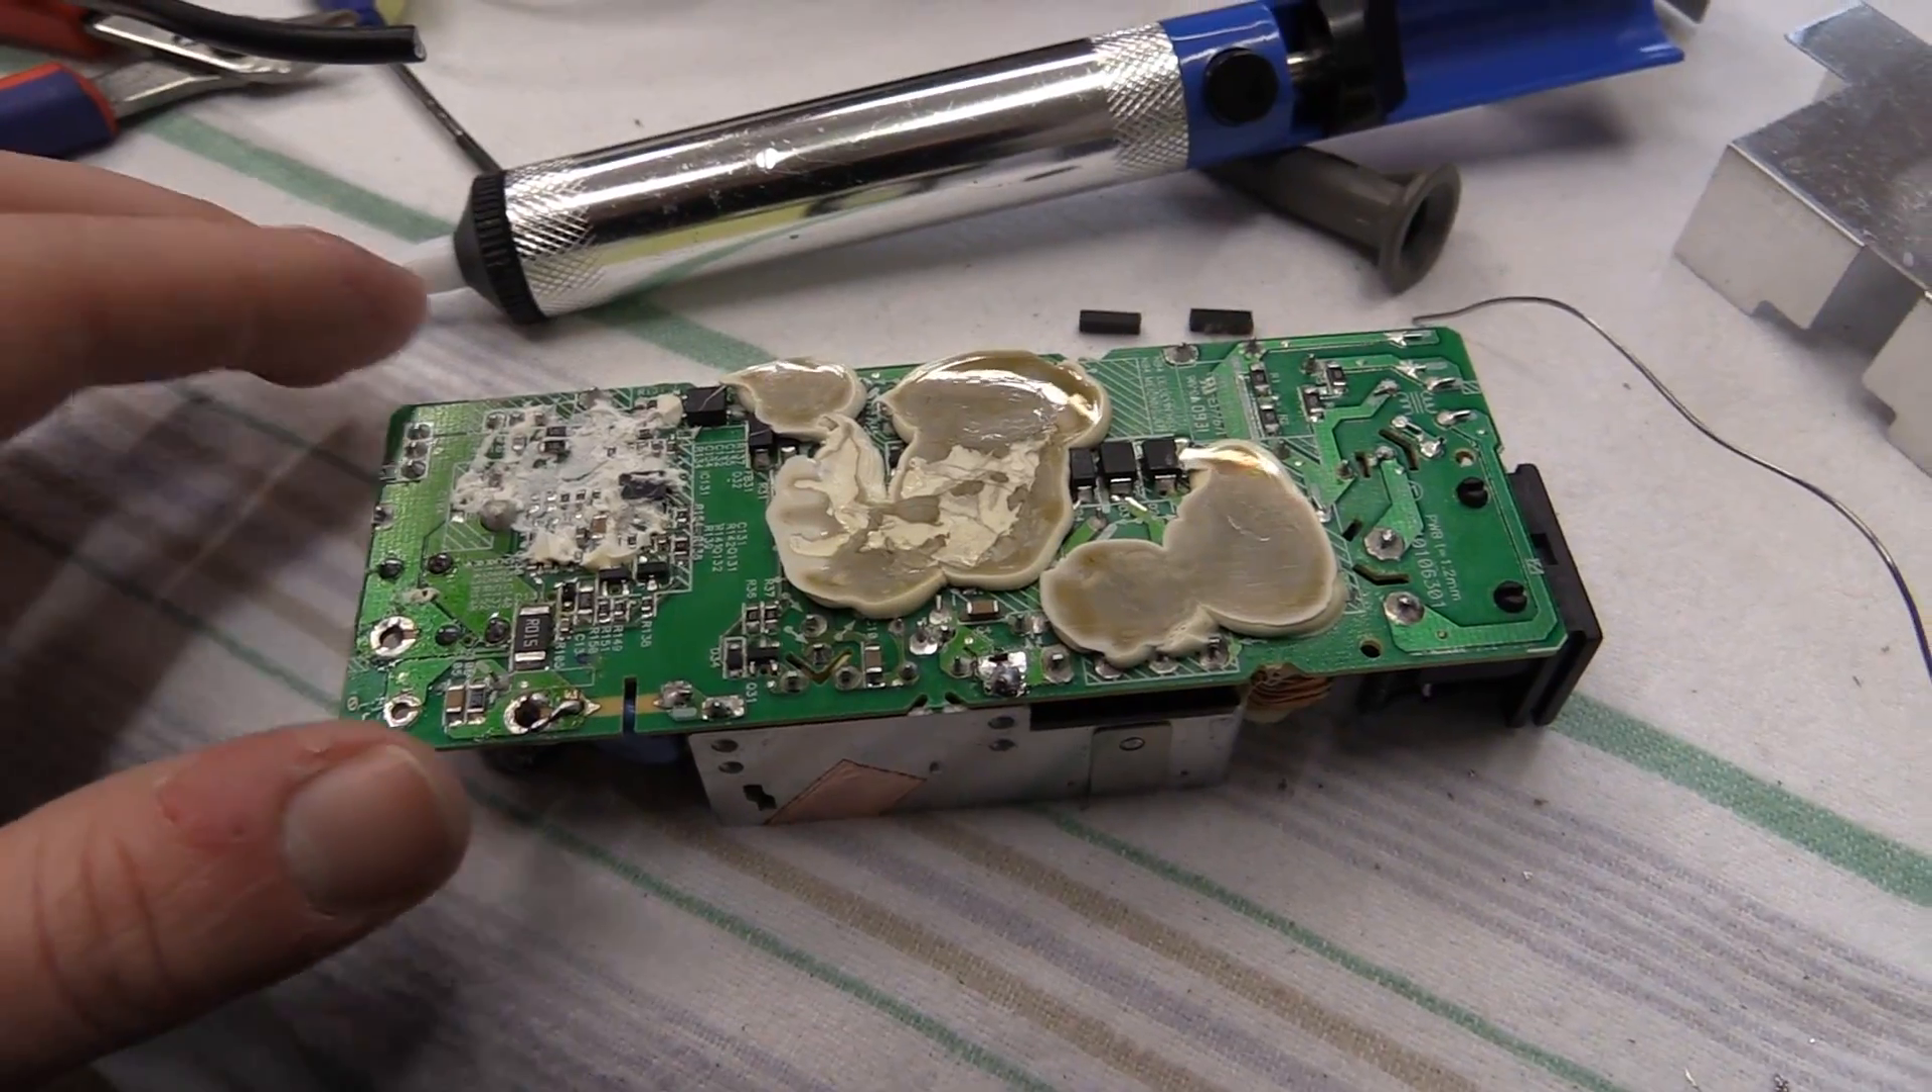Here we have the power supply all taken apart and you can see we got quite a bit of shielding and quite a bit of insulation going on.